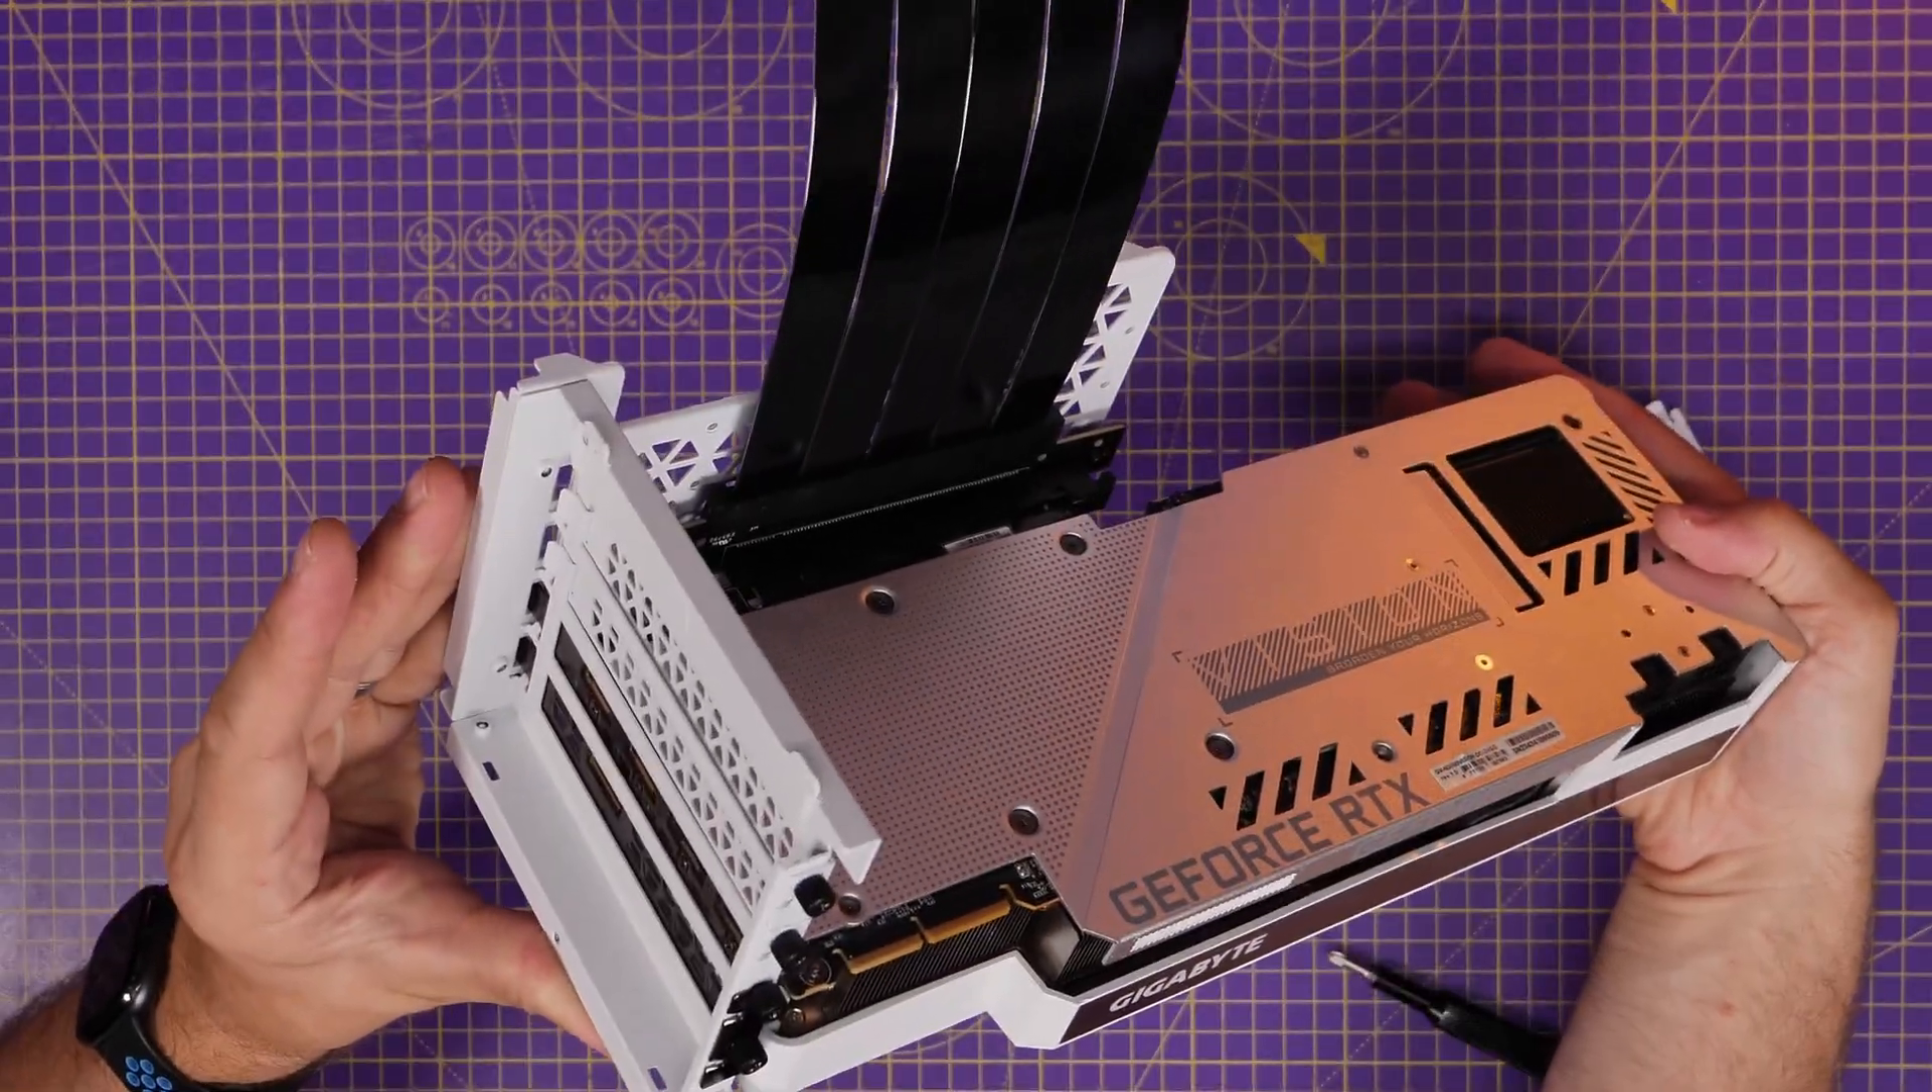And then you've got what should be the finished product in terms of the GPU mounted to the bracket and ready to go into the case.